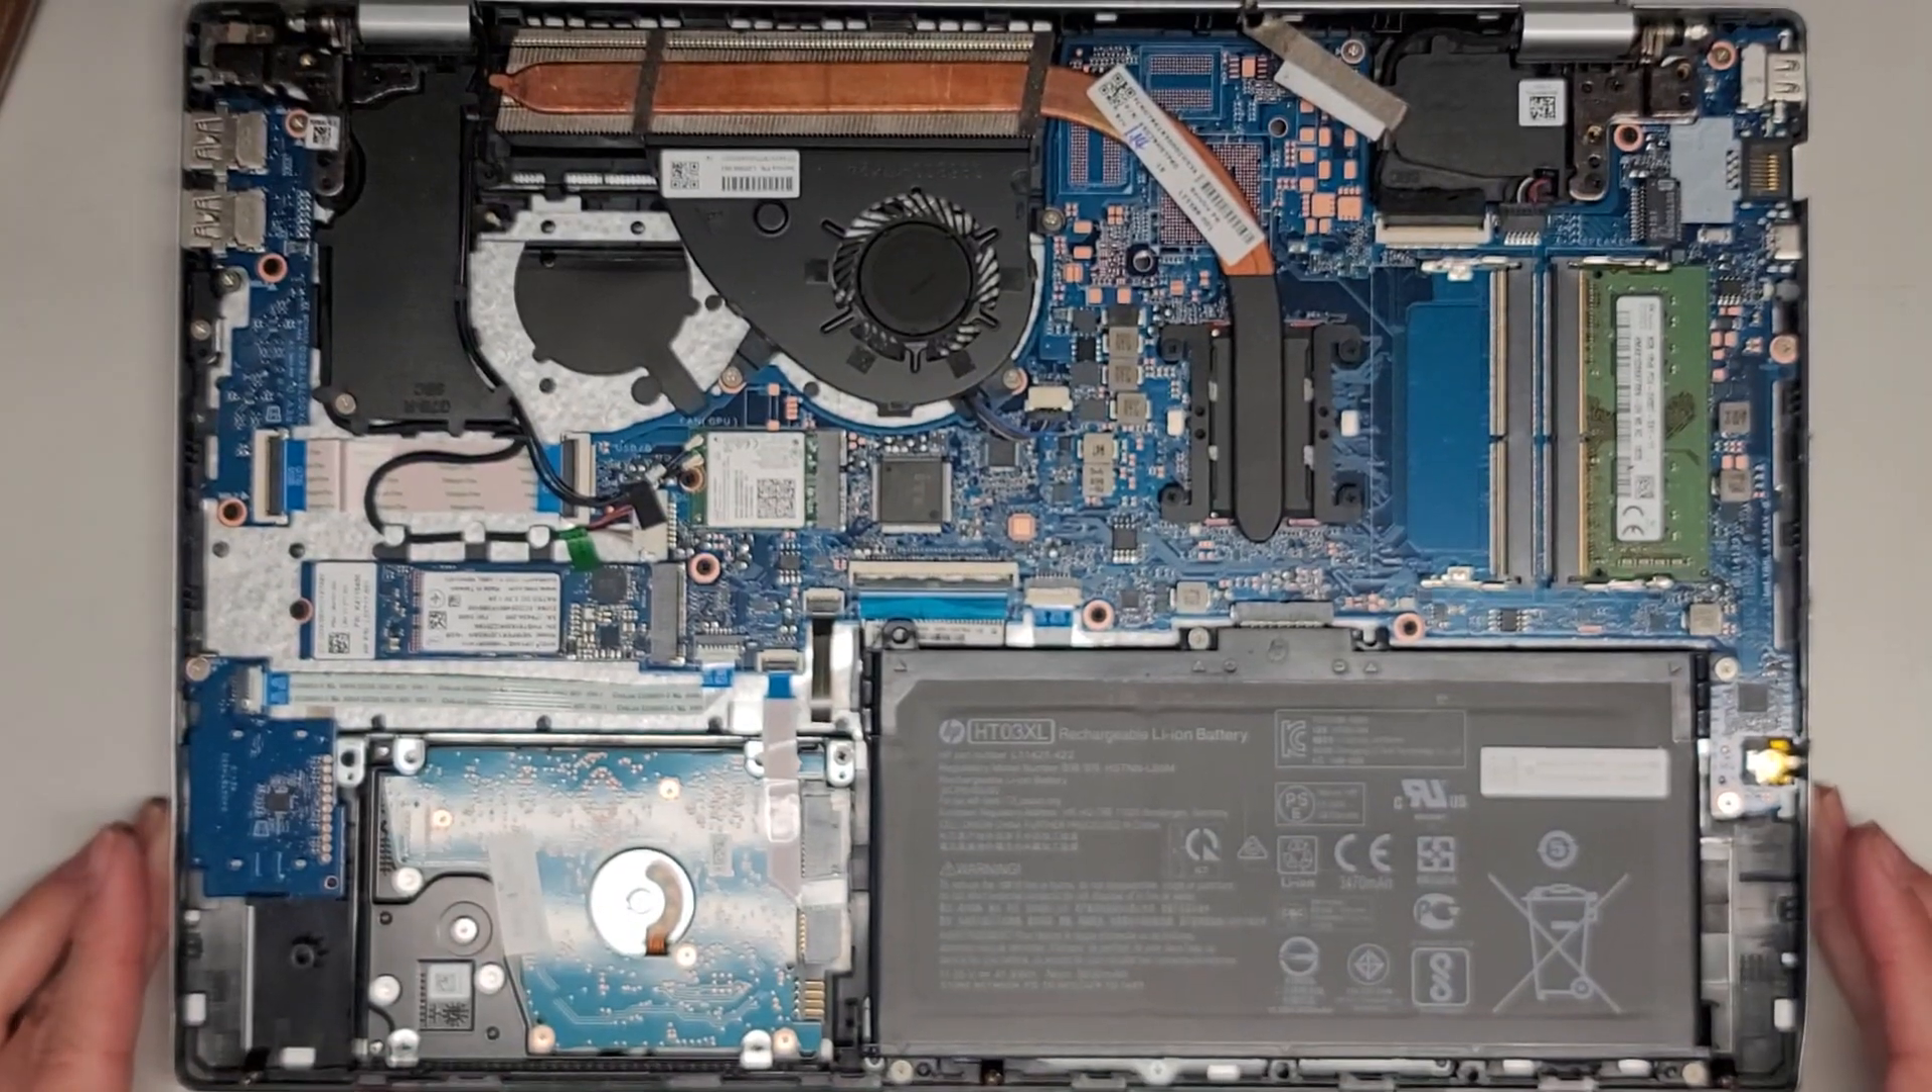We got the bottom cover off.